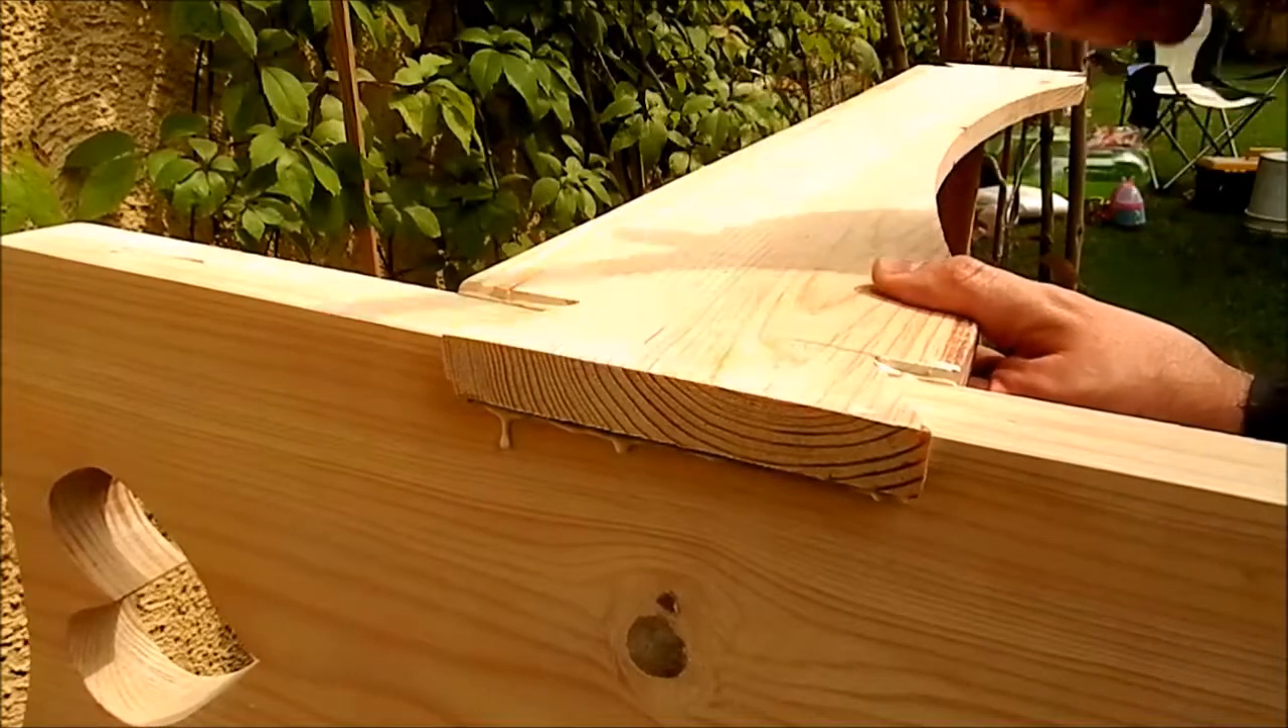The dovetail fit snugly and there were no major openings, which is not bad for the first try.